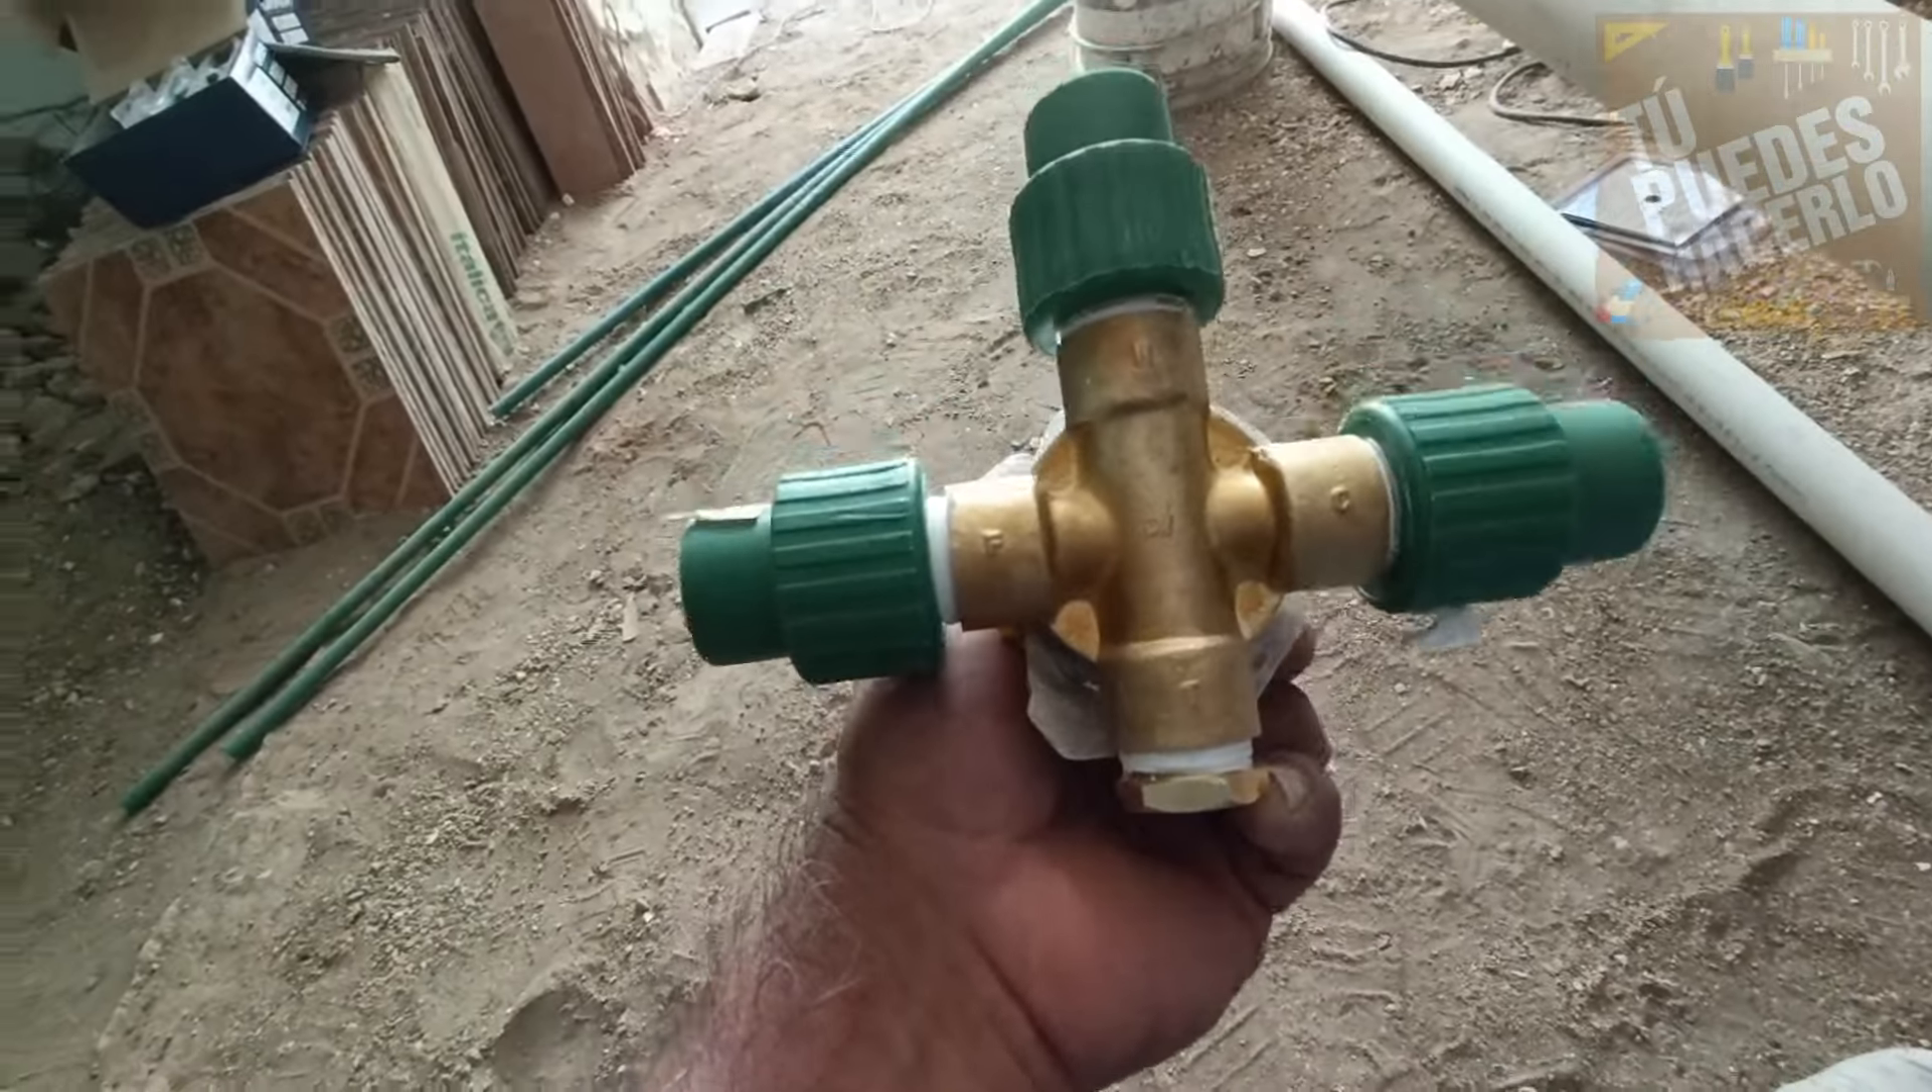Ya están colocados aquí los conectores o adaptadores.